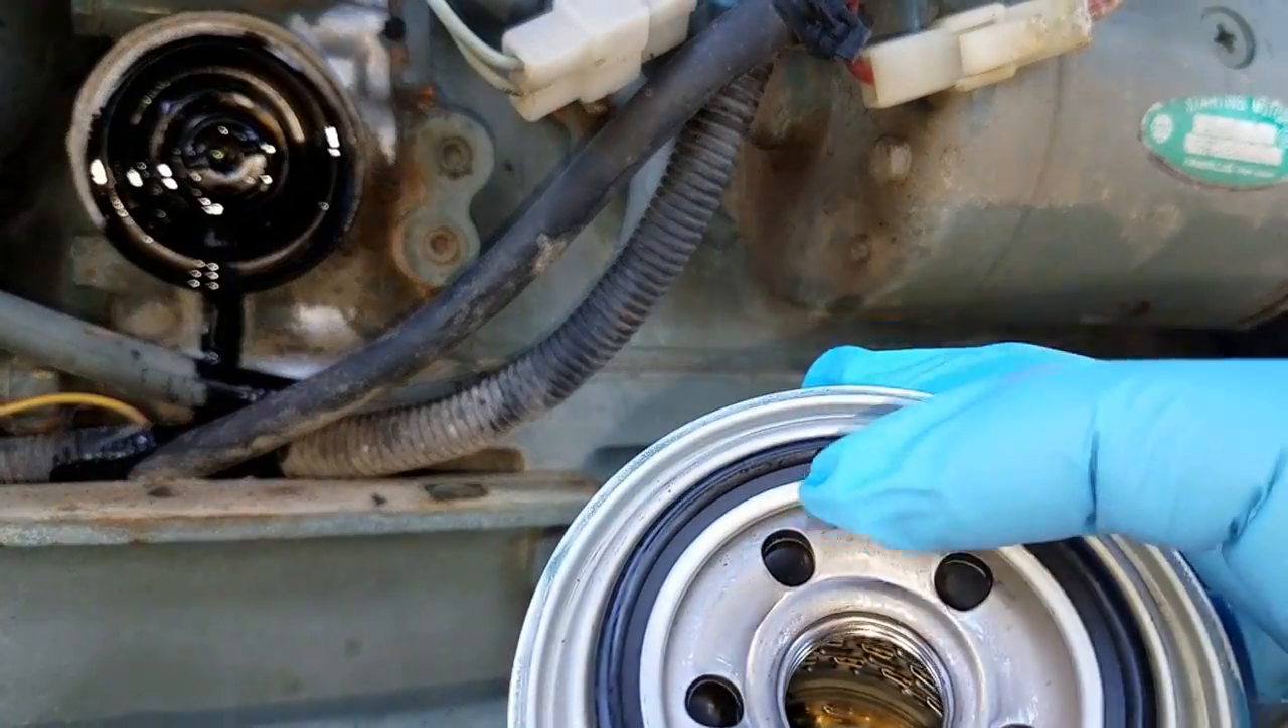Okay I've got the filter off. You can see the oil coming out of where the filter is.